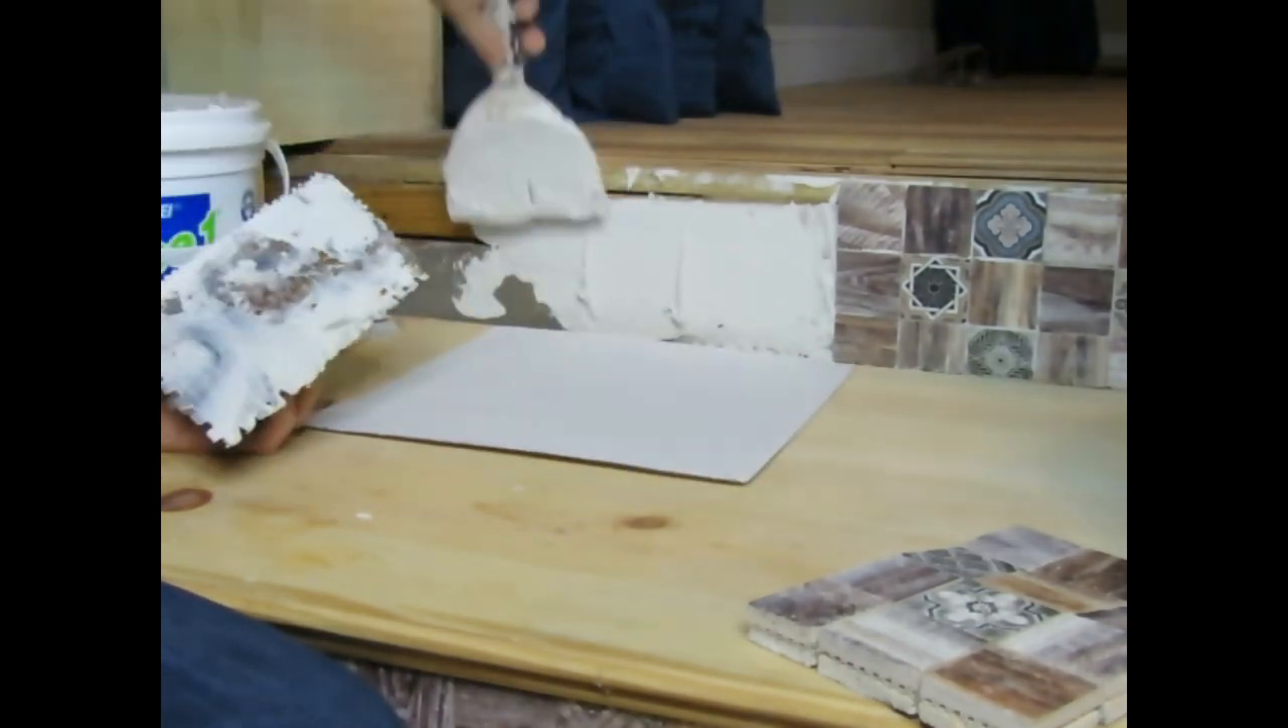Now I'm just repeating the steps until all the tile is in place.